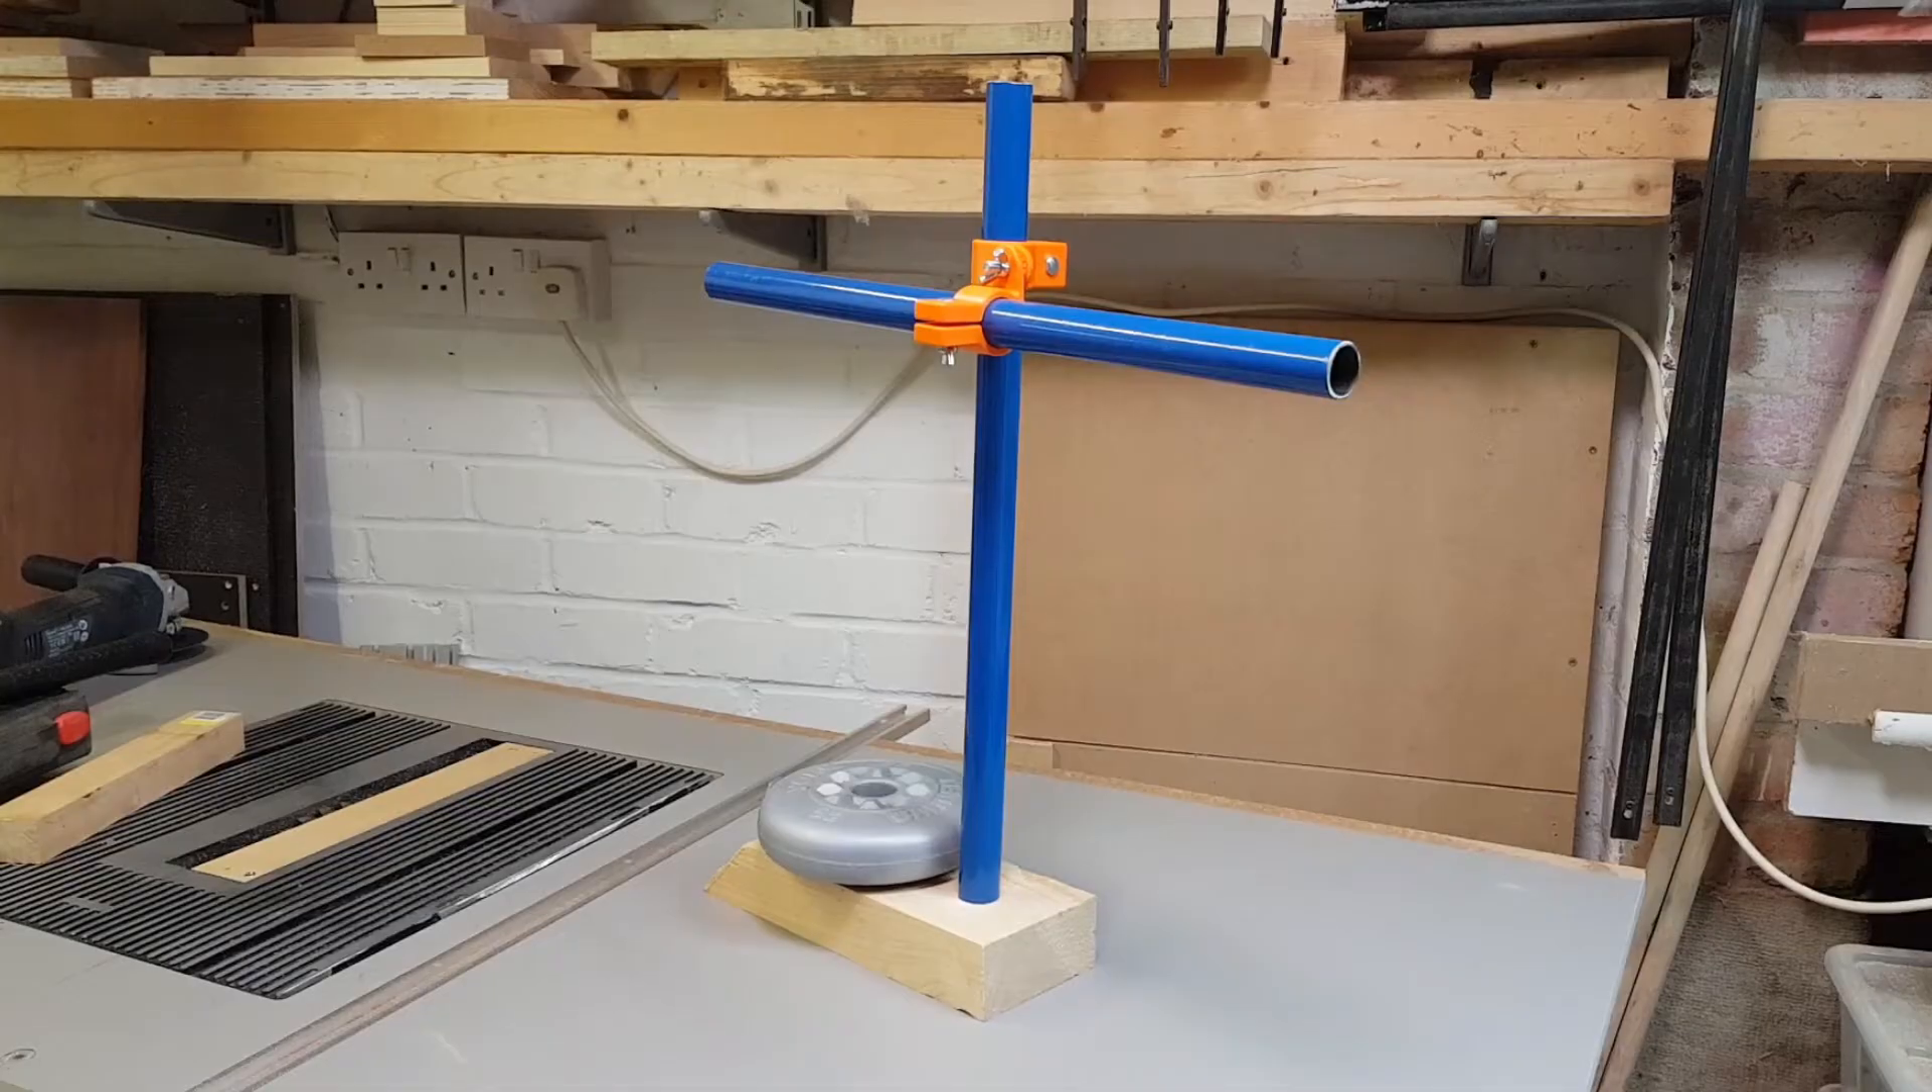So there's the main cruciform and the pivot joint put together.